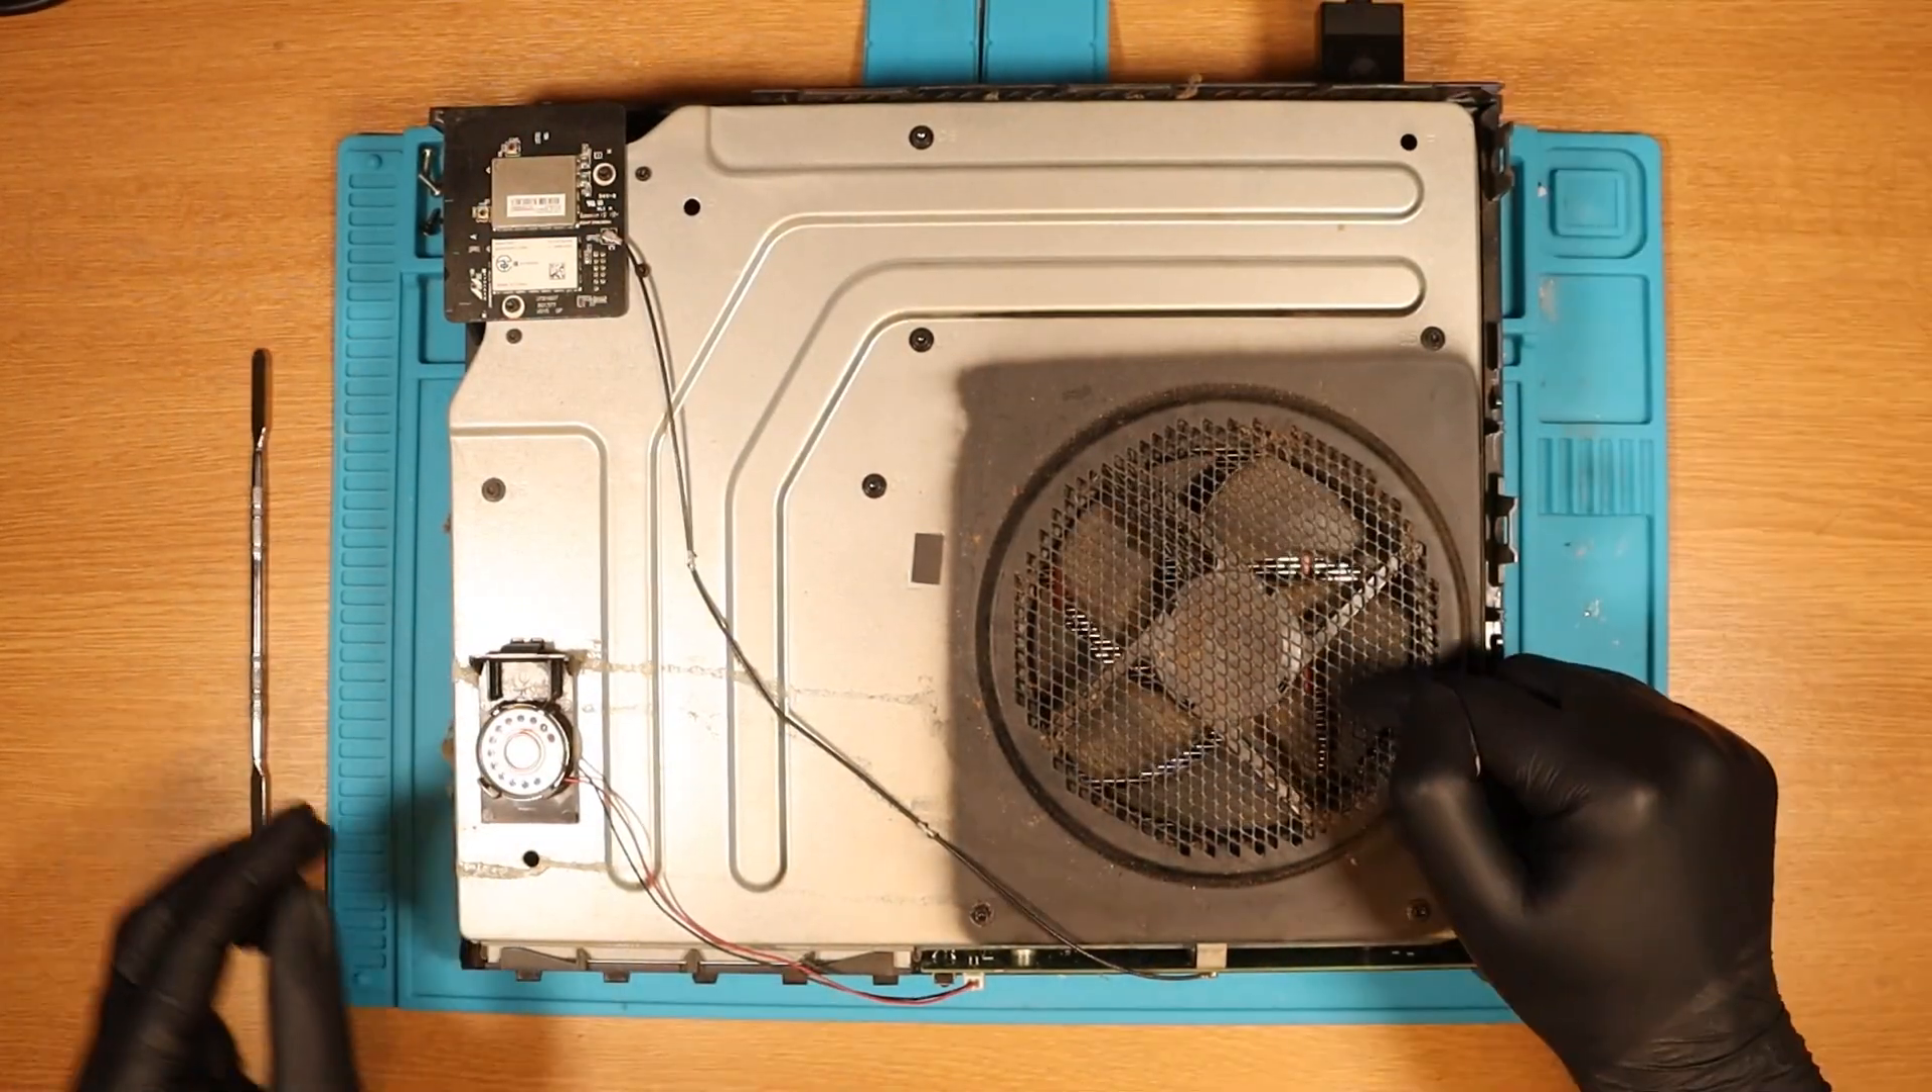I've only just taken the top case off and the unit itself seems fine.